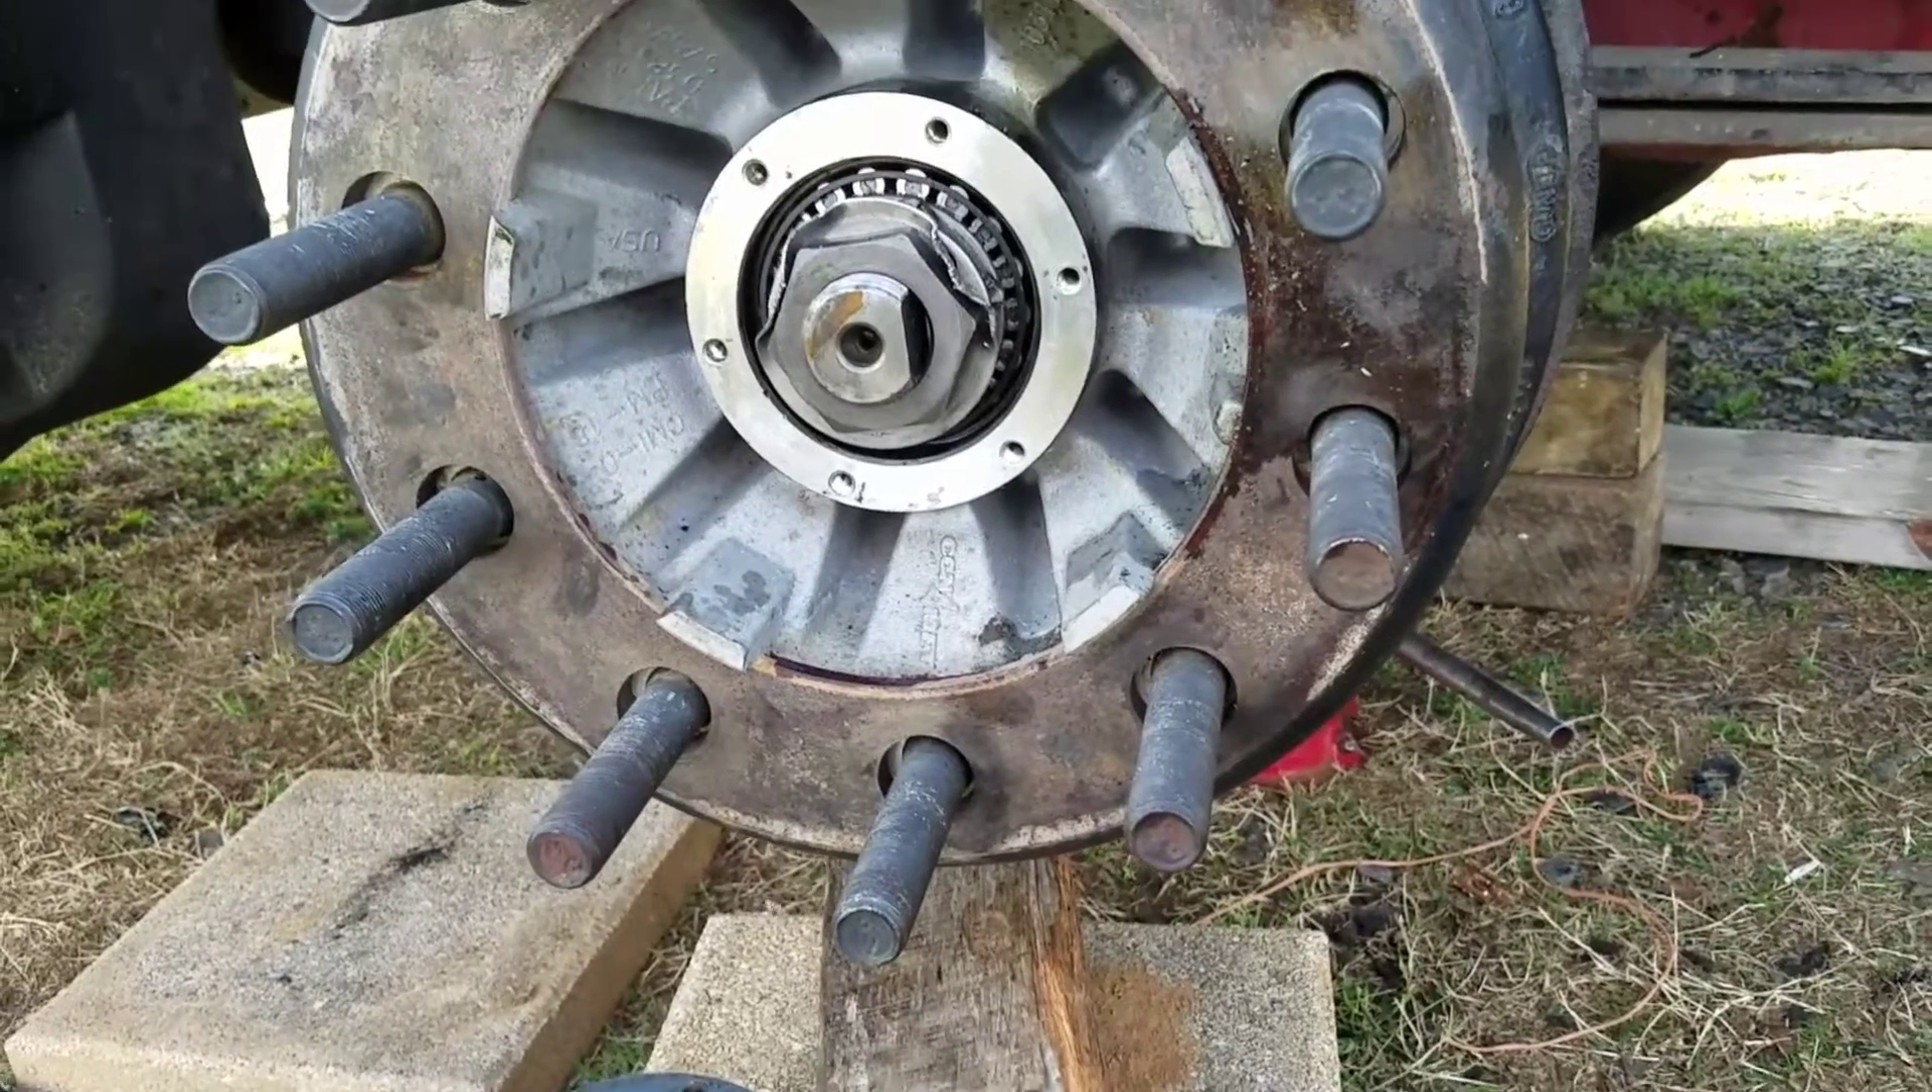Okay I have the drum back on the two huge nuts on the end of the axle and I've got the mating surface cleaned up for the cap.